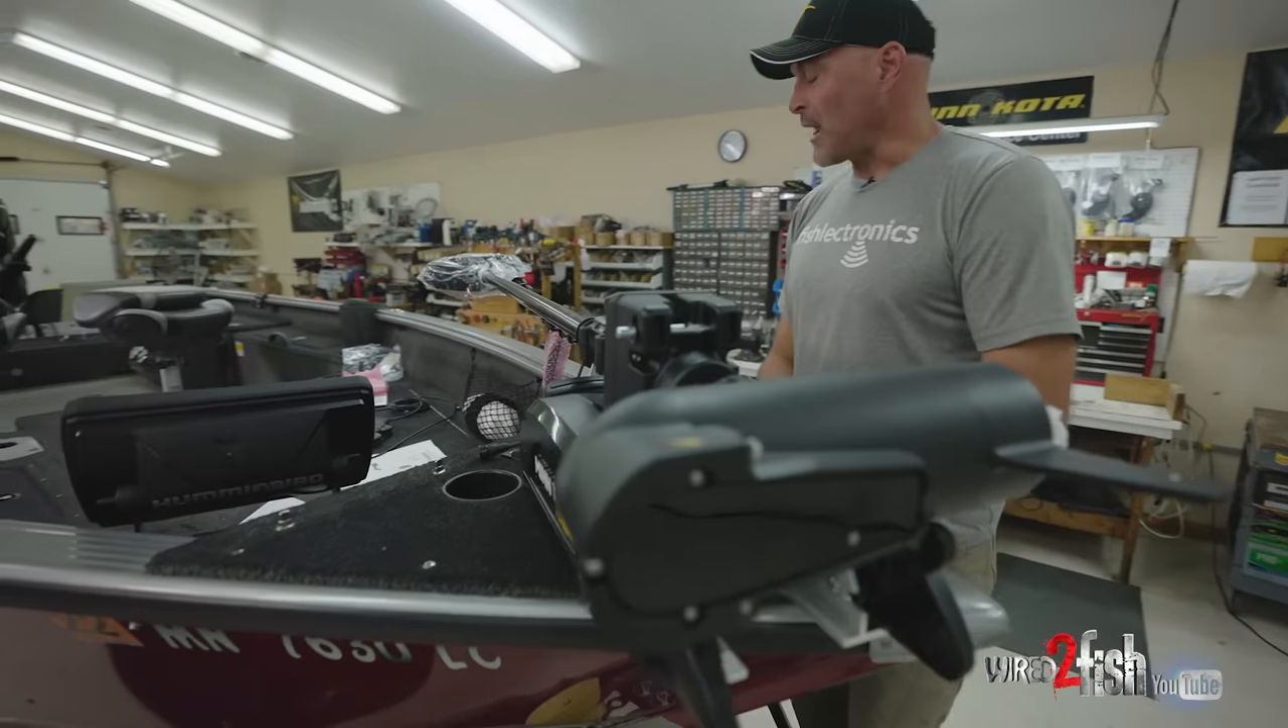So now that we have our motor set up on the bow of our boat we're just gonna kind of step back and just take a look at everything the way everything's laying out on this boat.